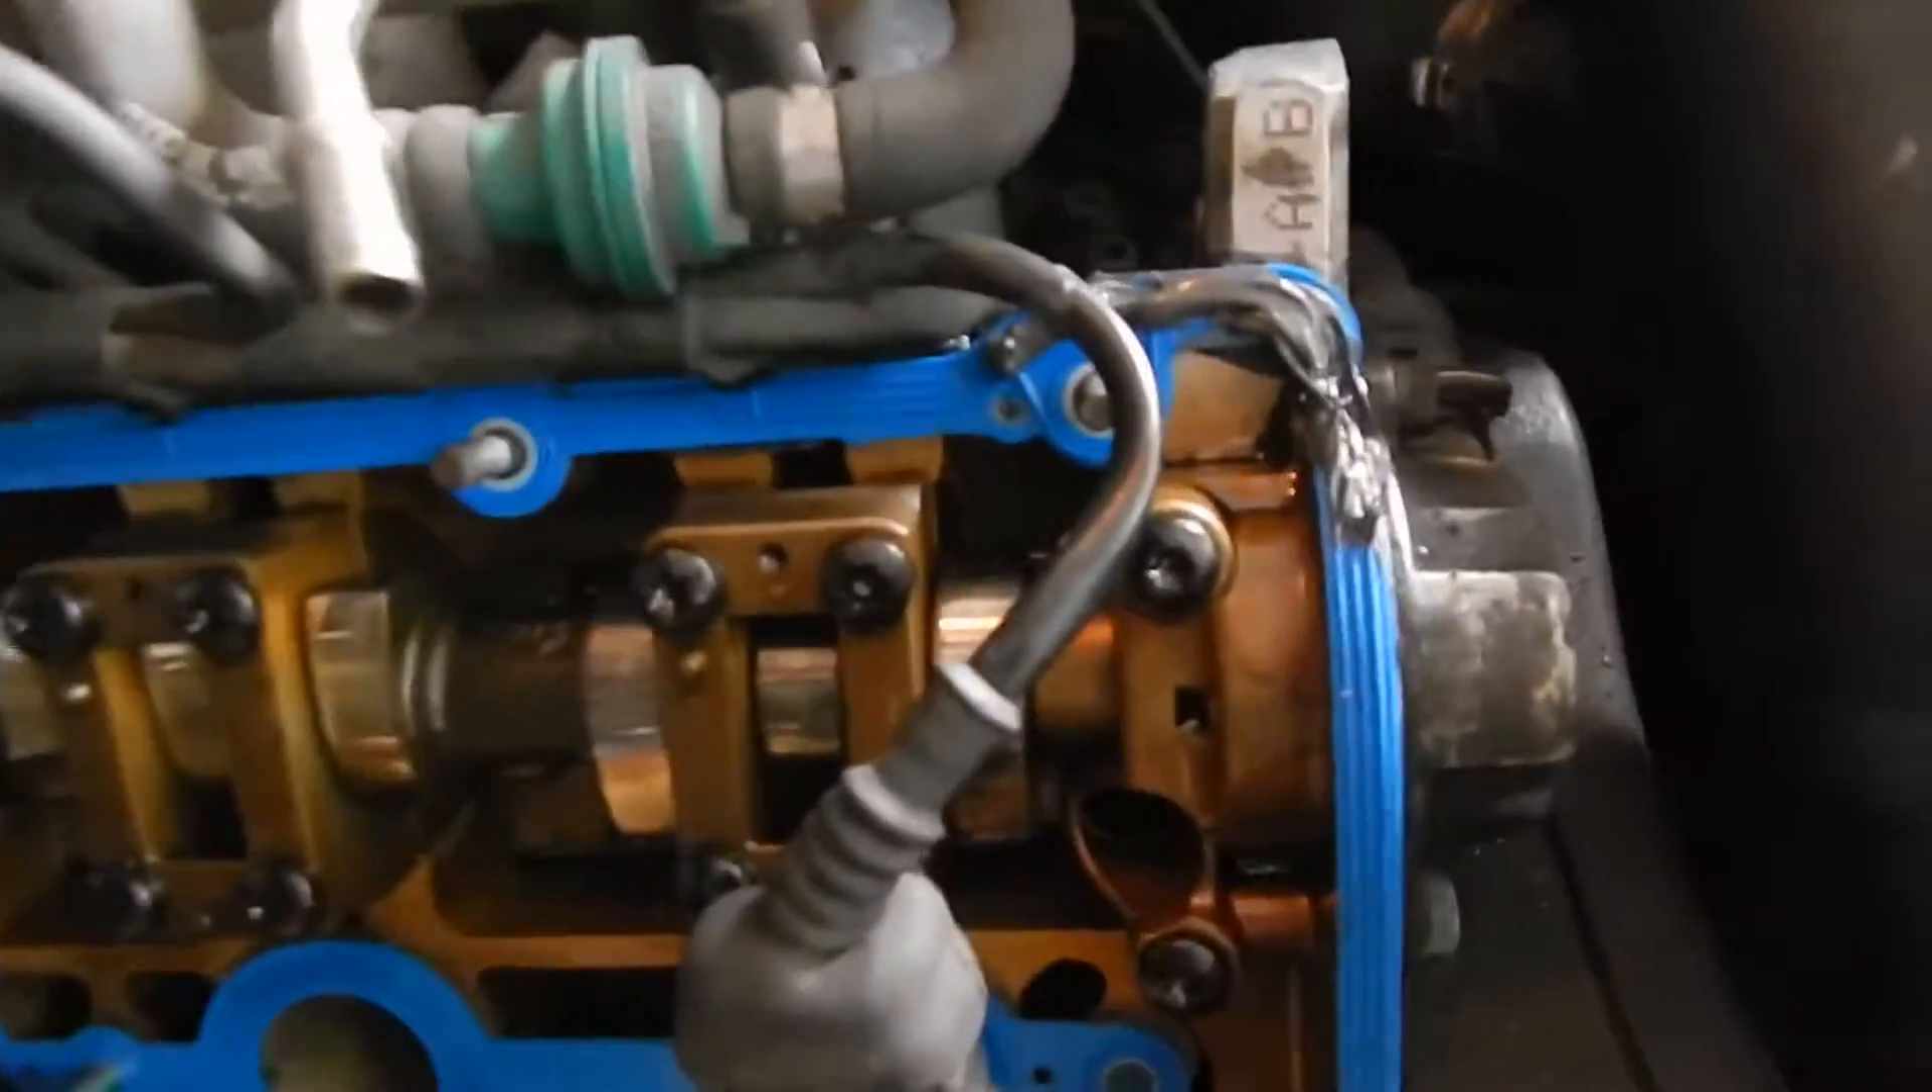All right, guys, so I have the gaskets in.